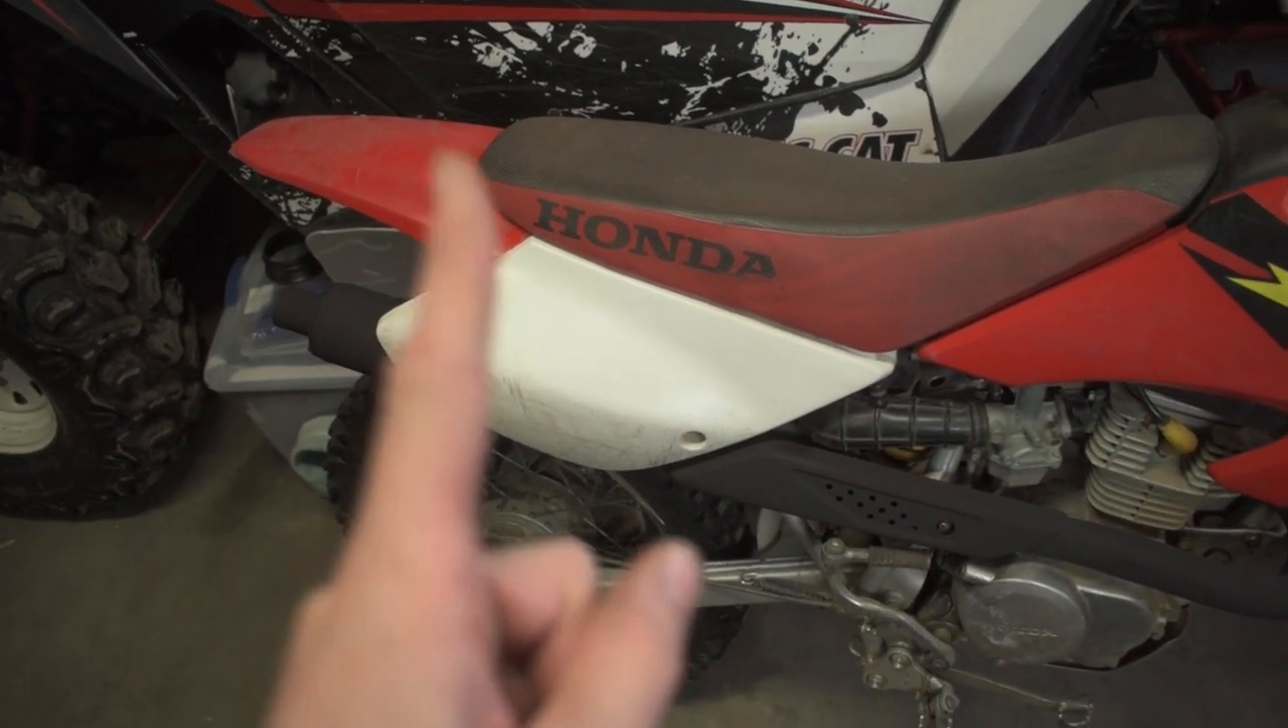Just like that we got the side panel on.